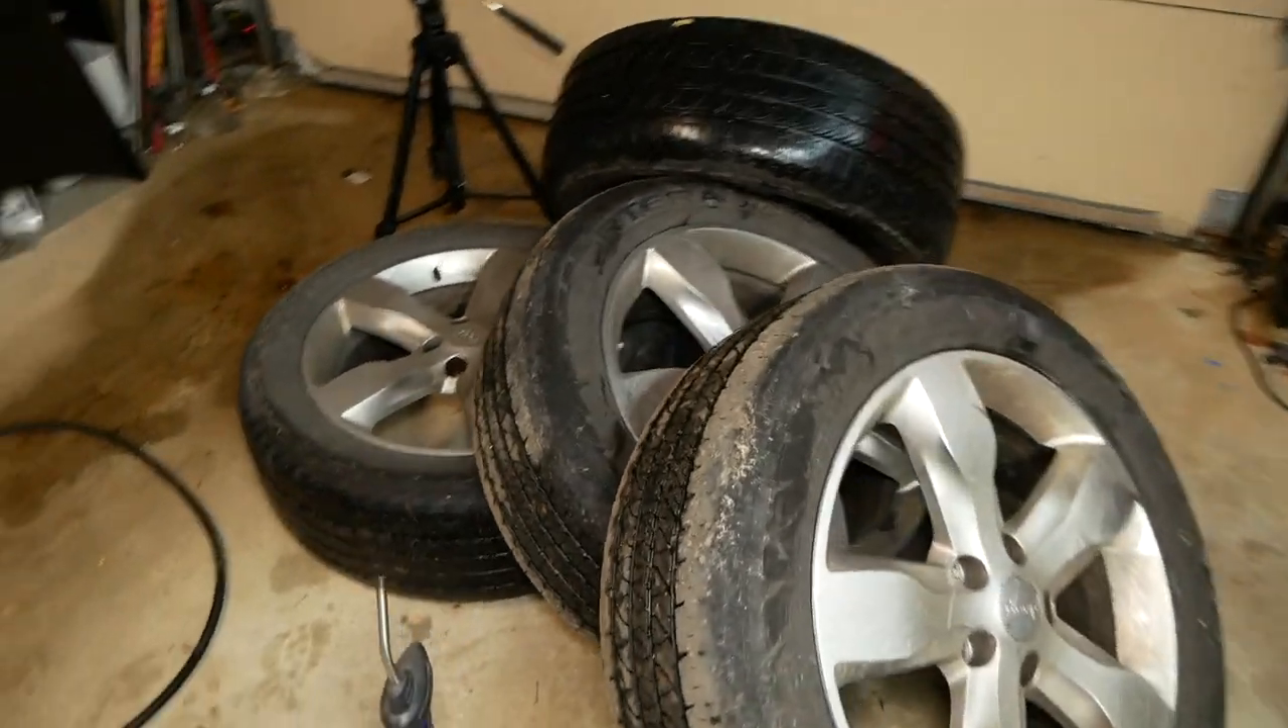All right, we got all 4 wheels and tires off now, as you can see, stock wheels.